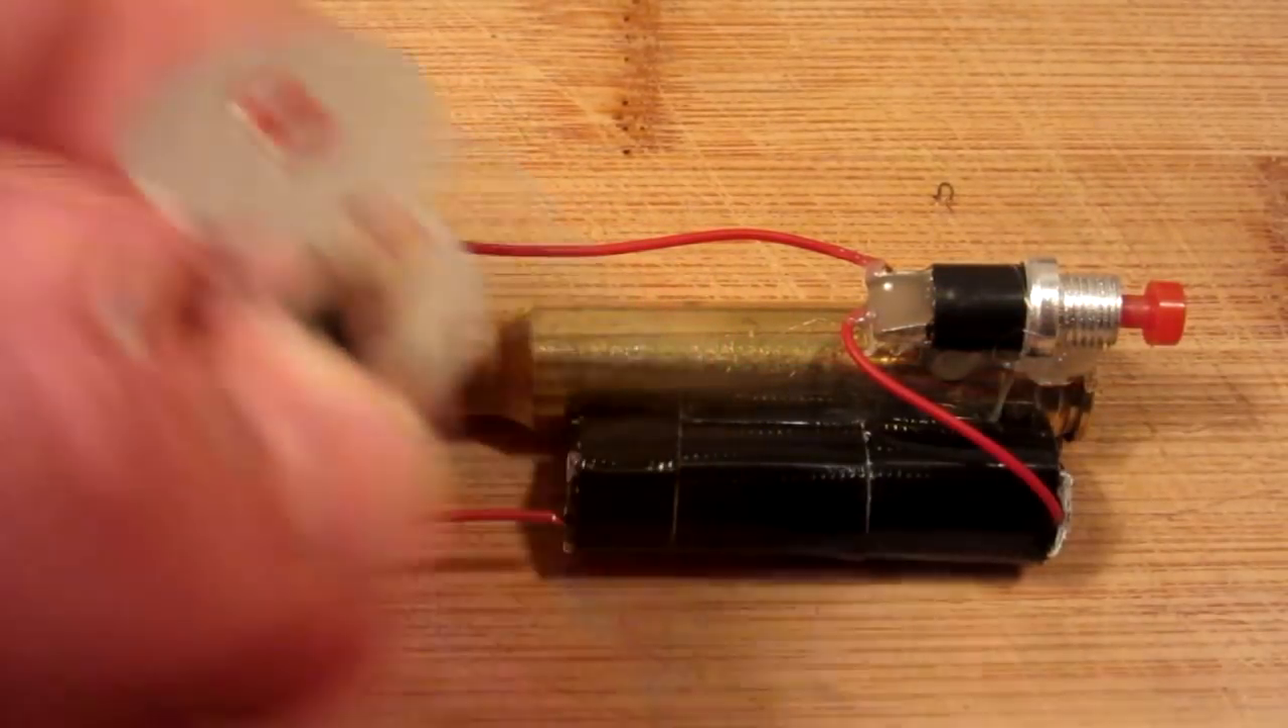I wrapped the entire battery in tape just for aesthetics, and there is the battery attached.